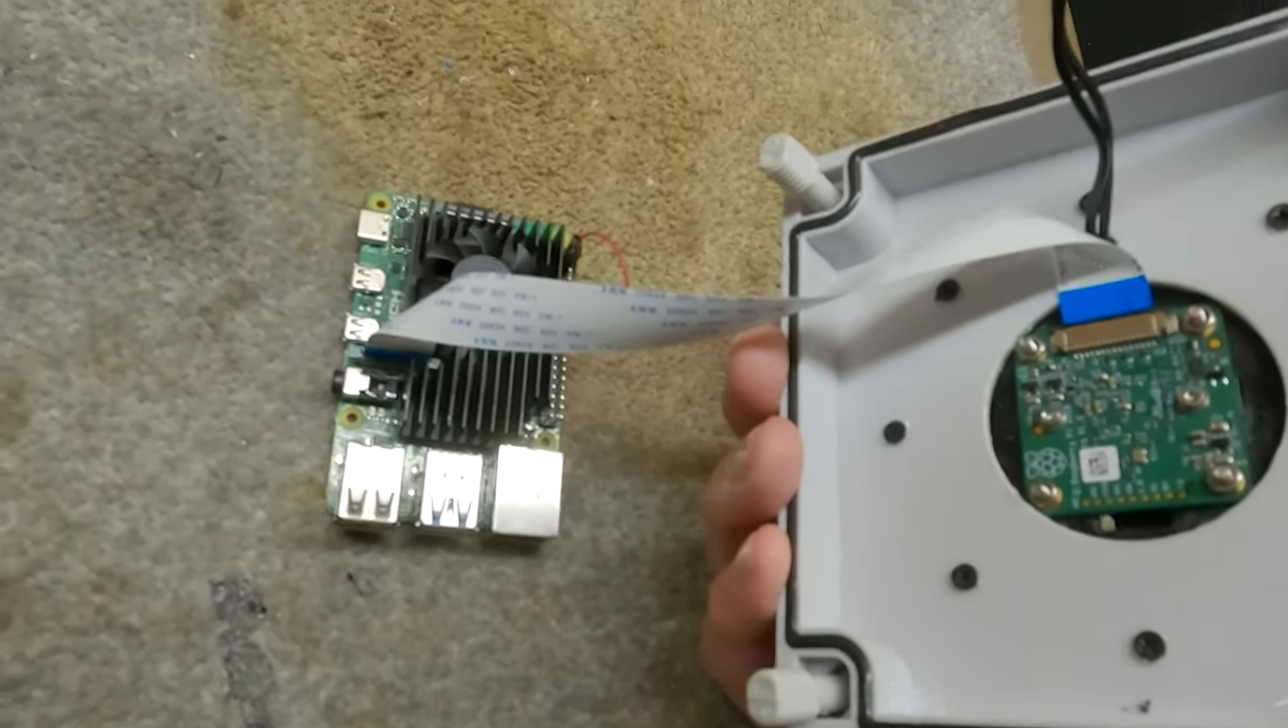I've also fitted a heatsink and fan to the rpi4 so looks like it's ready to be put together.